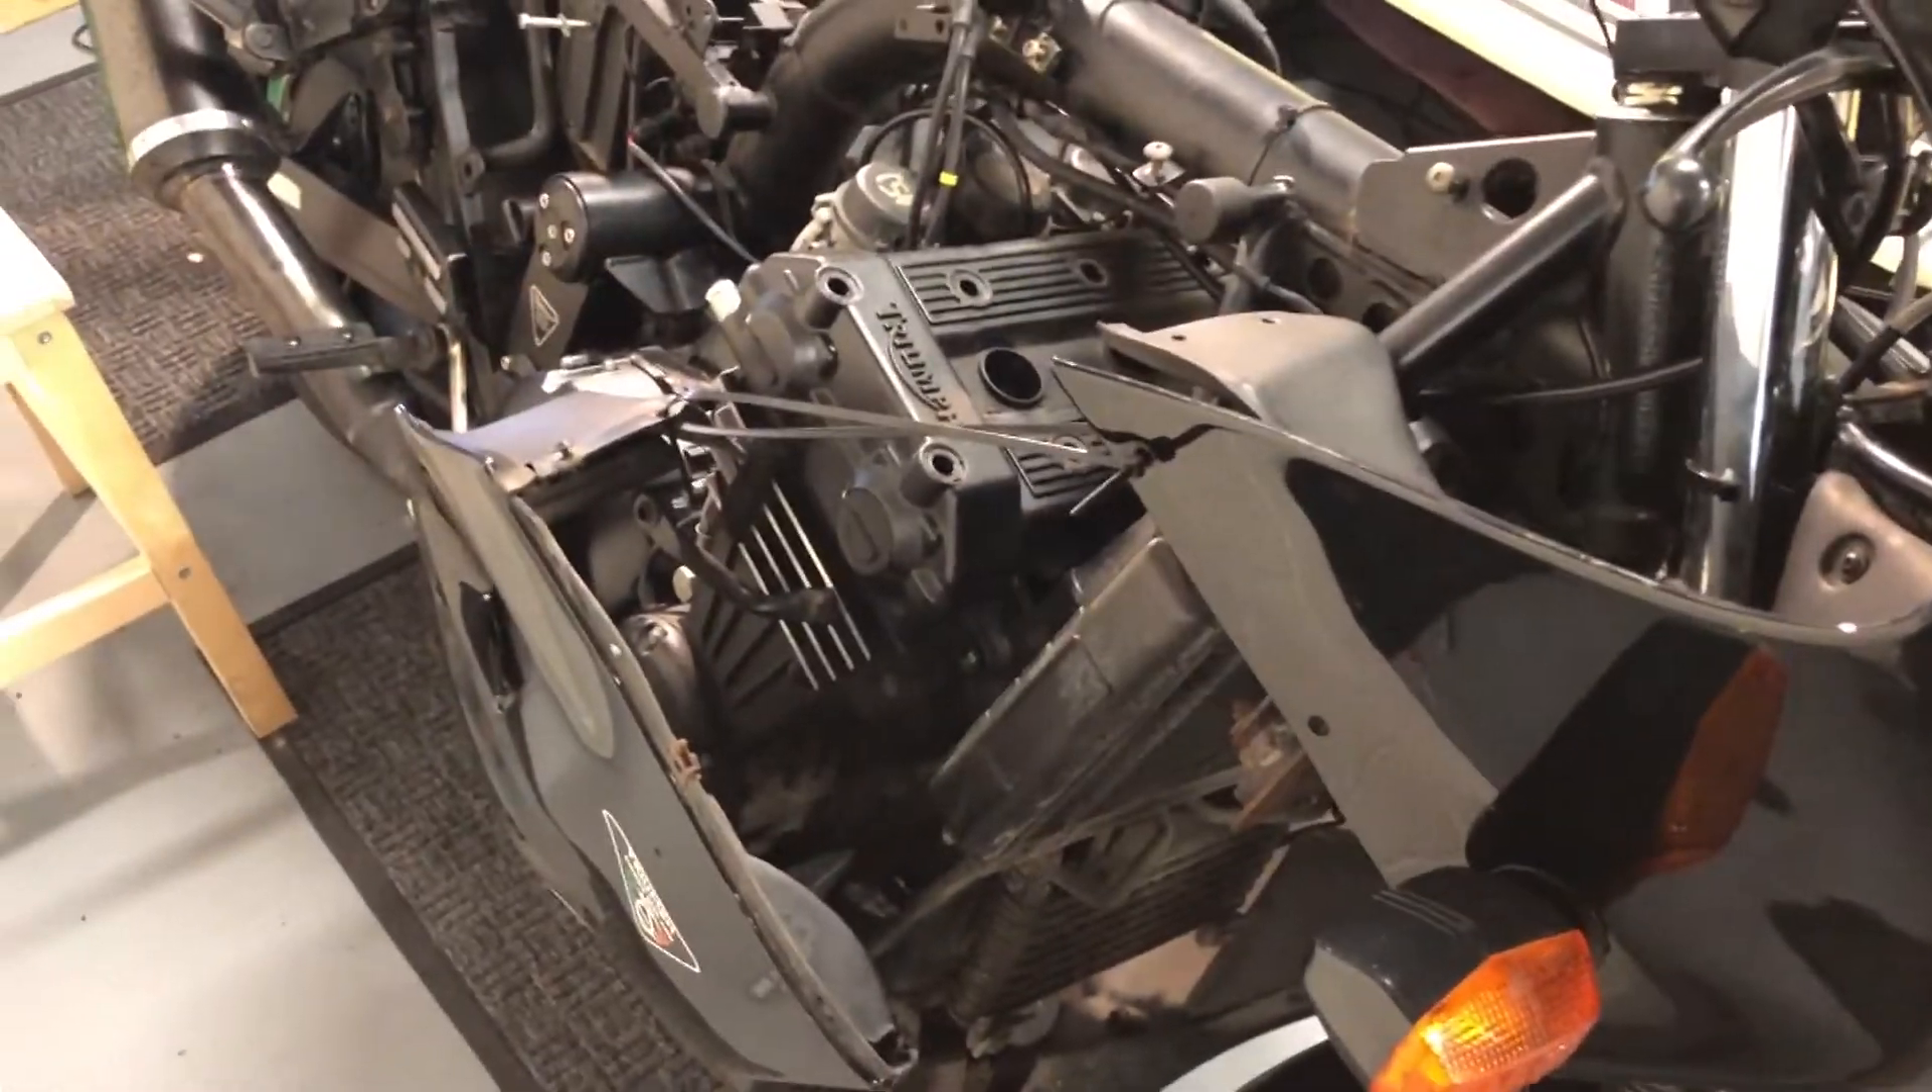All right that's the fairing lowered enough to give me access to the head out the right hand side.